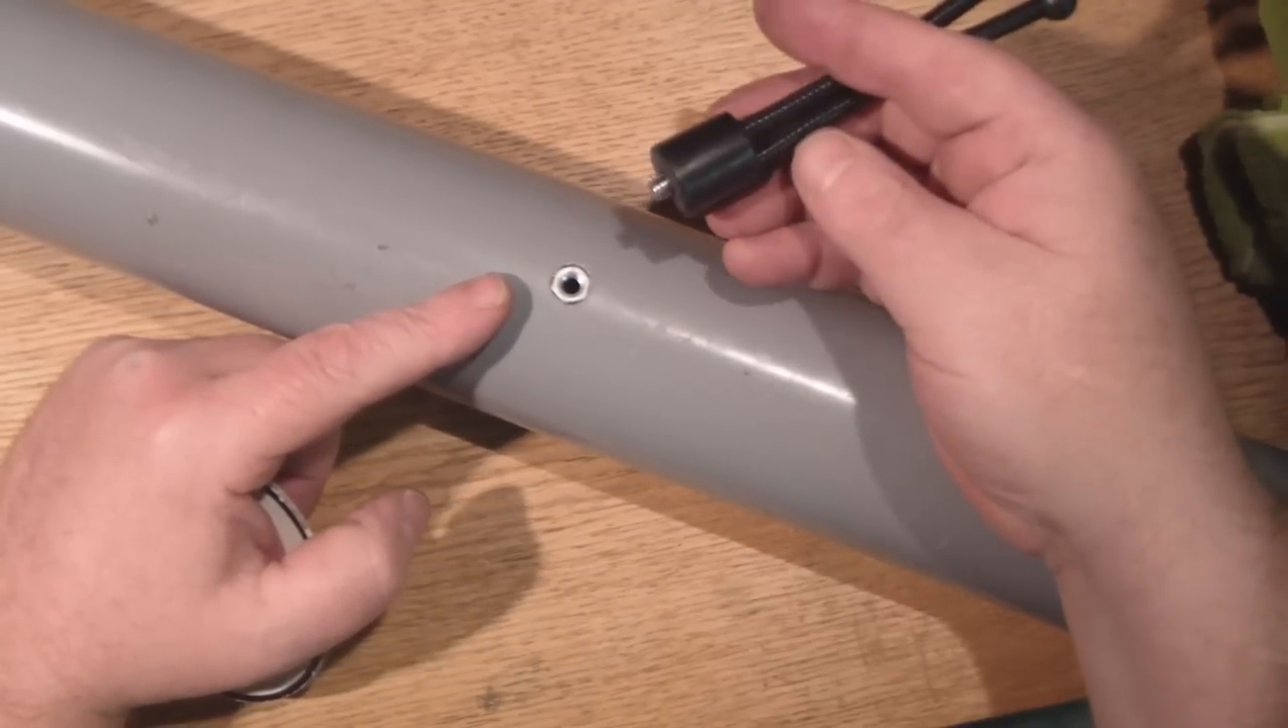So that's the nut in place and I've epoxied it down so it's nice and strong so we can attach a tripod to it now.